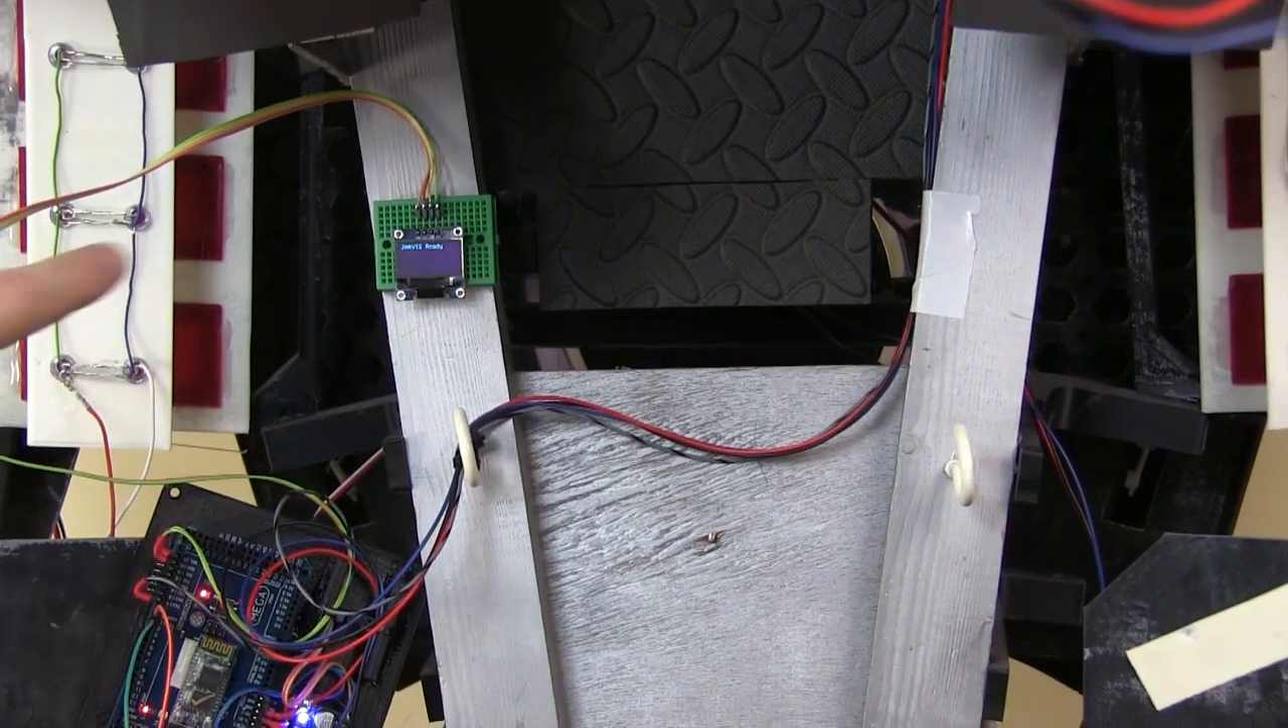I've got my display temporarily fixed midway, but that will eventually be of course right up in the helmet somewhere.